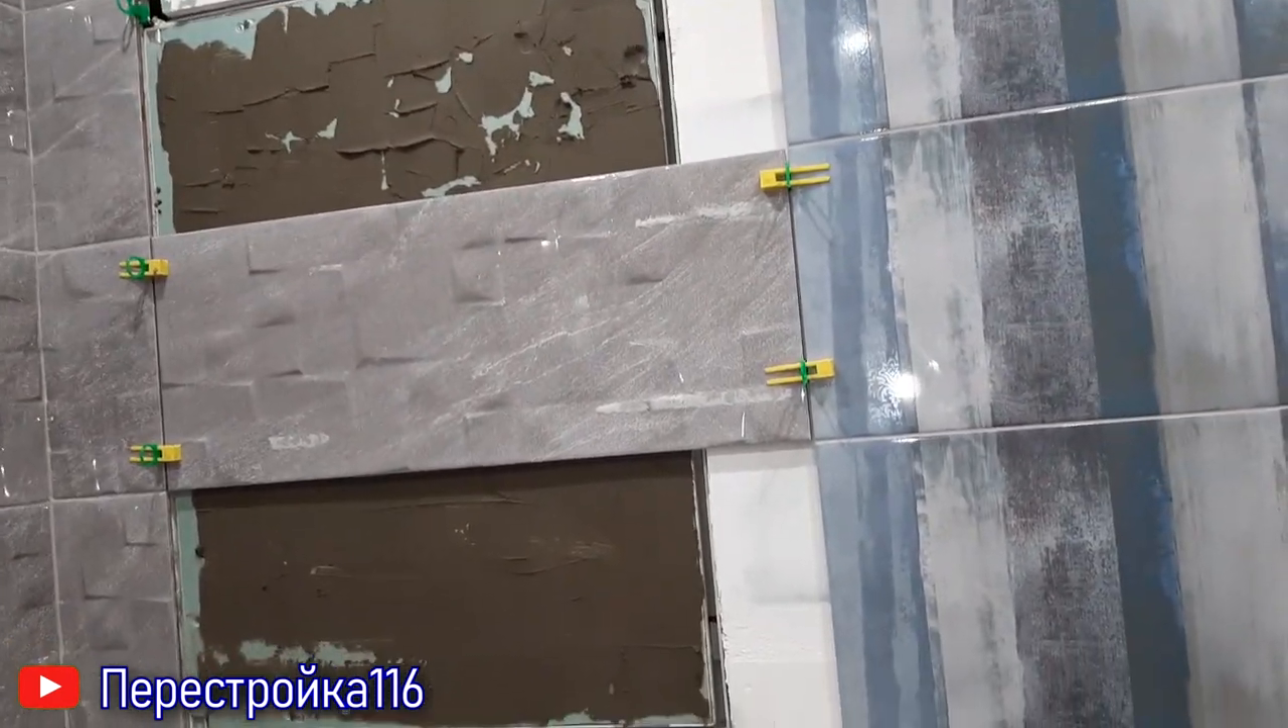Так, приклеил, в общем, первую плитку.